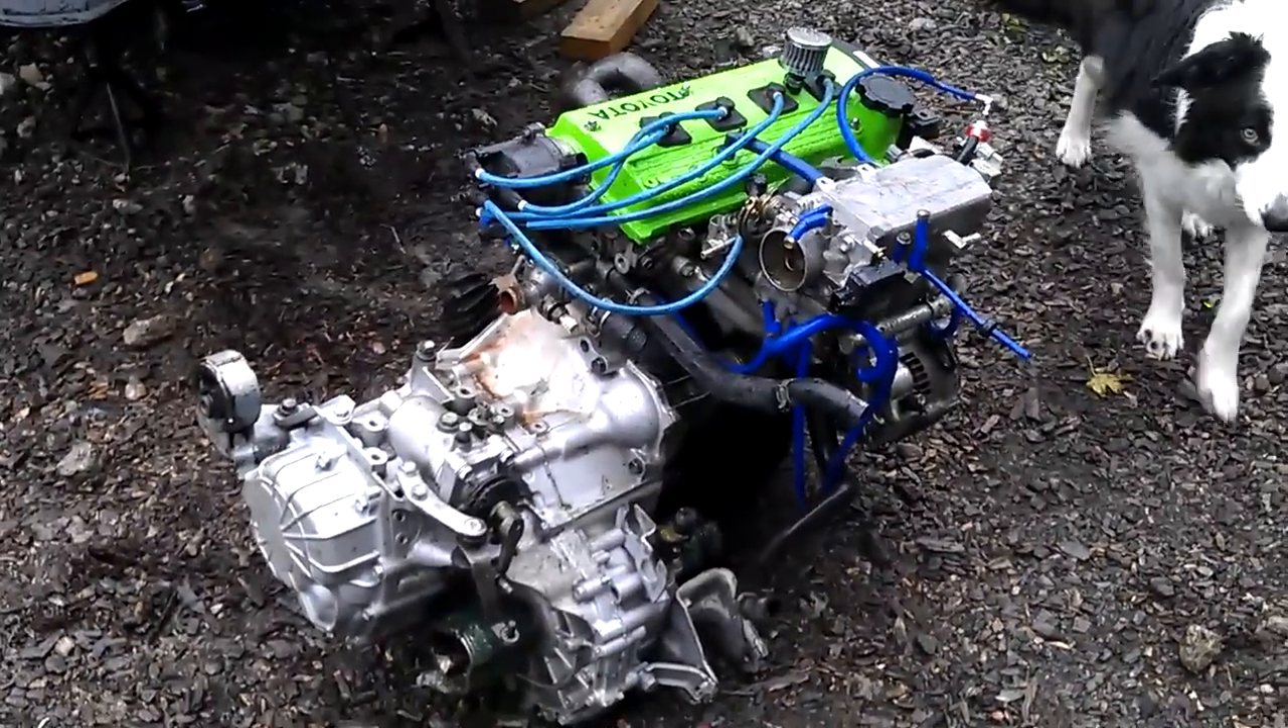Okay, I dragged the engine out.